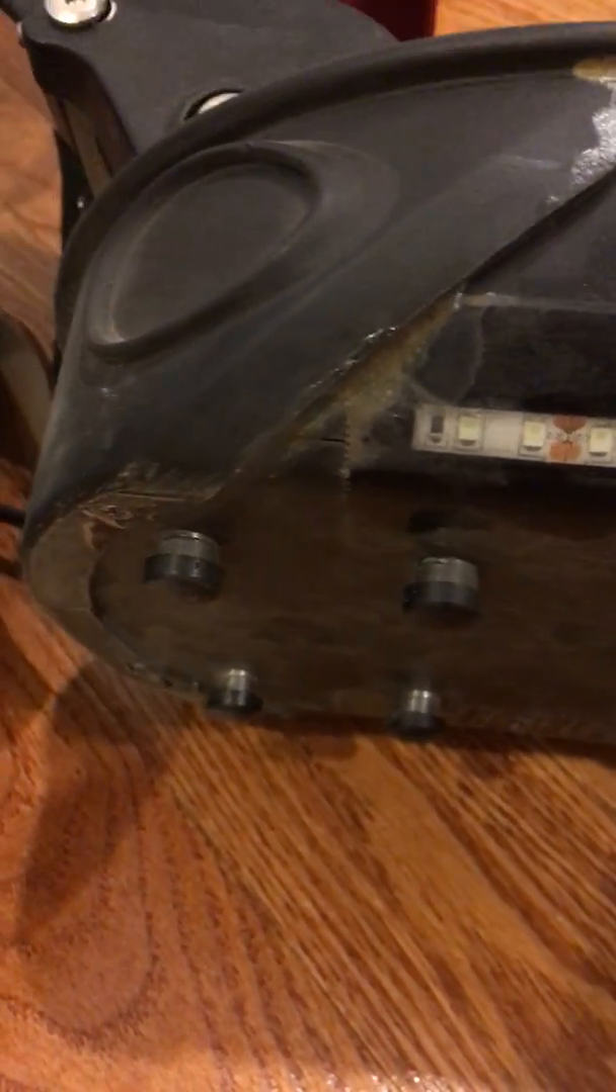And you can see that their socket cap screws, they kind of stick out pretty far.